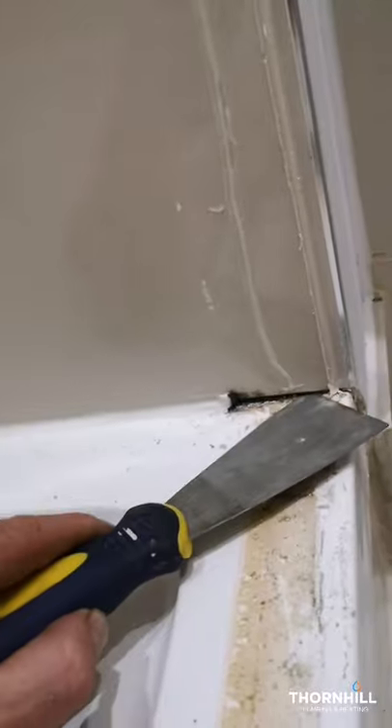We can notice there's a gap in the seal behind the profile.